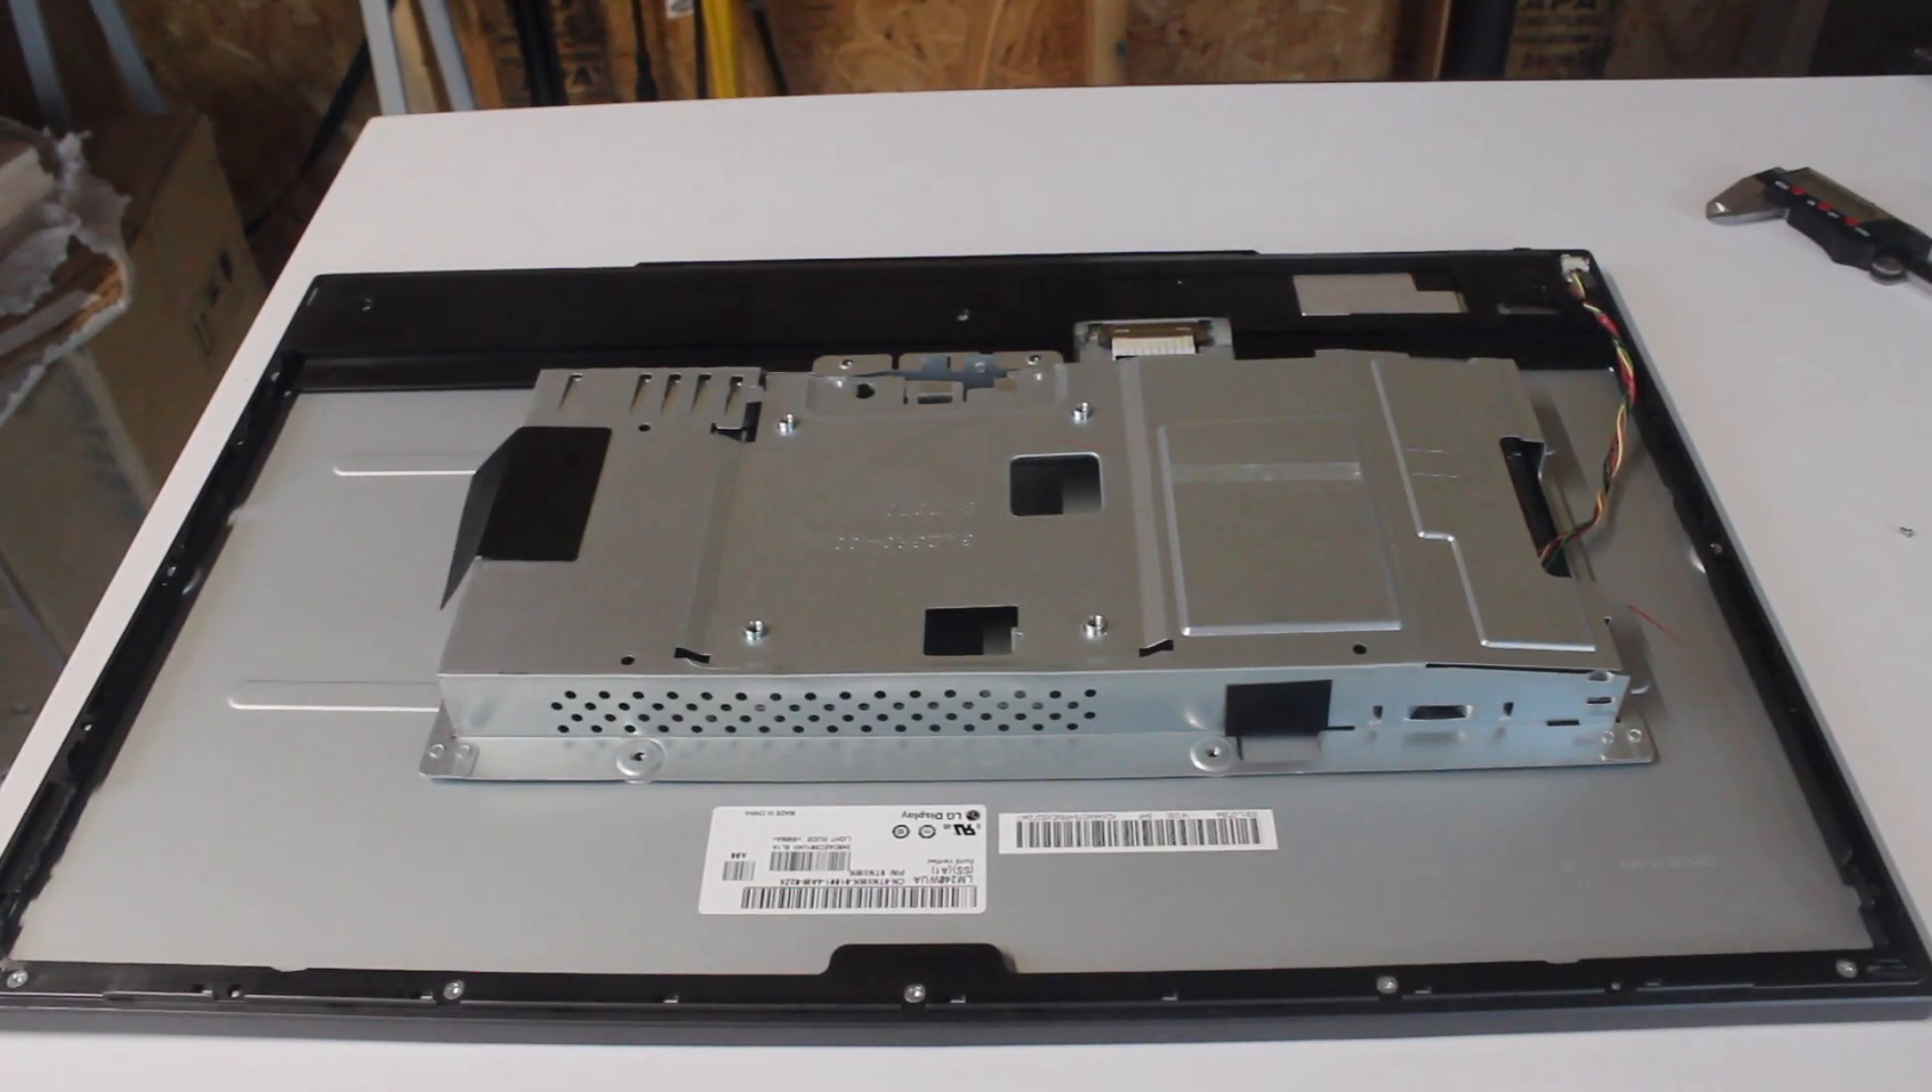After a ton of prying and finagling, I got the back panel off.